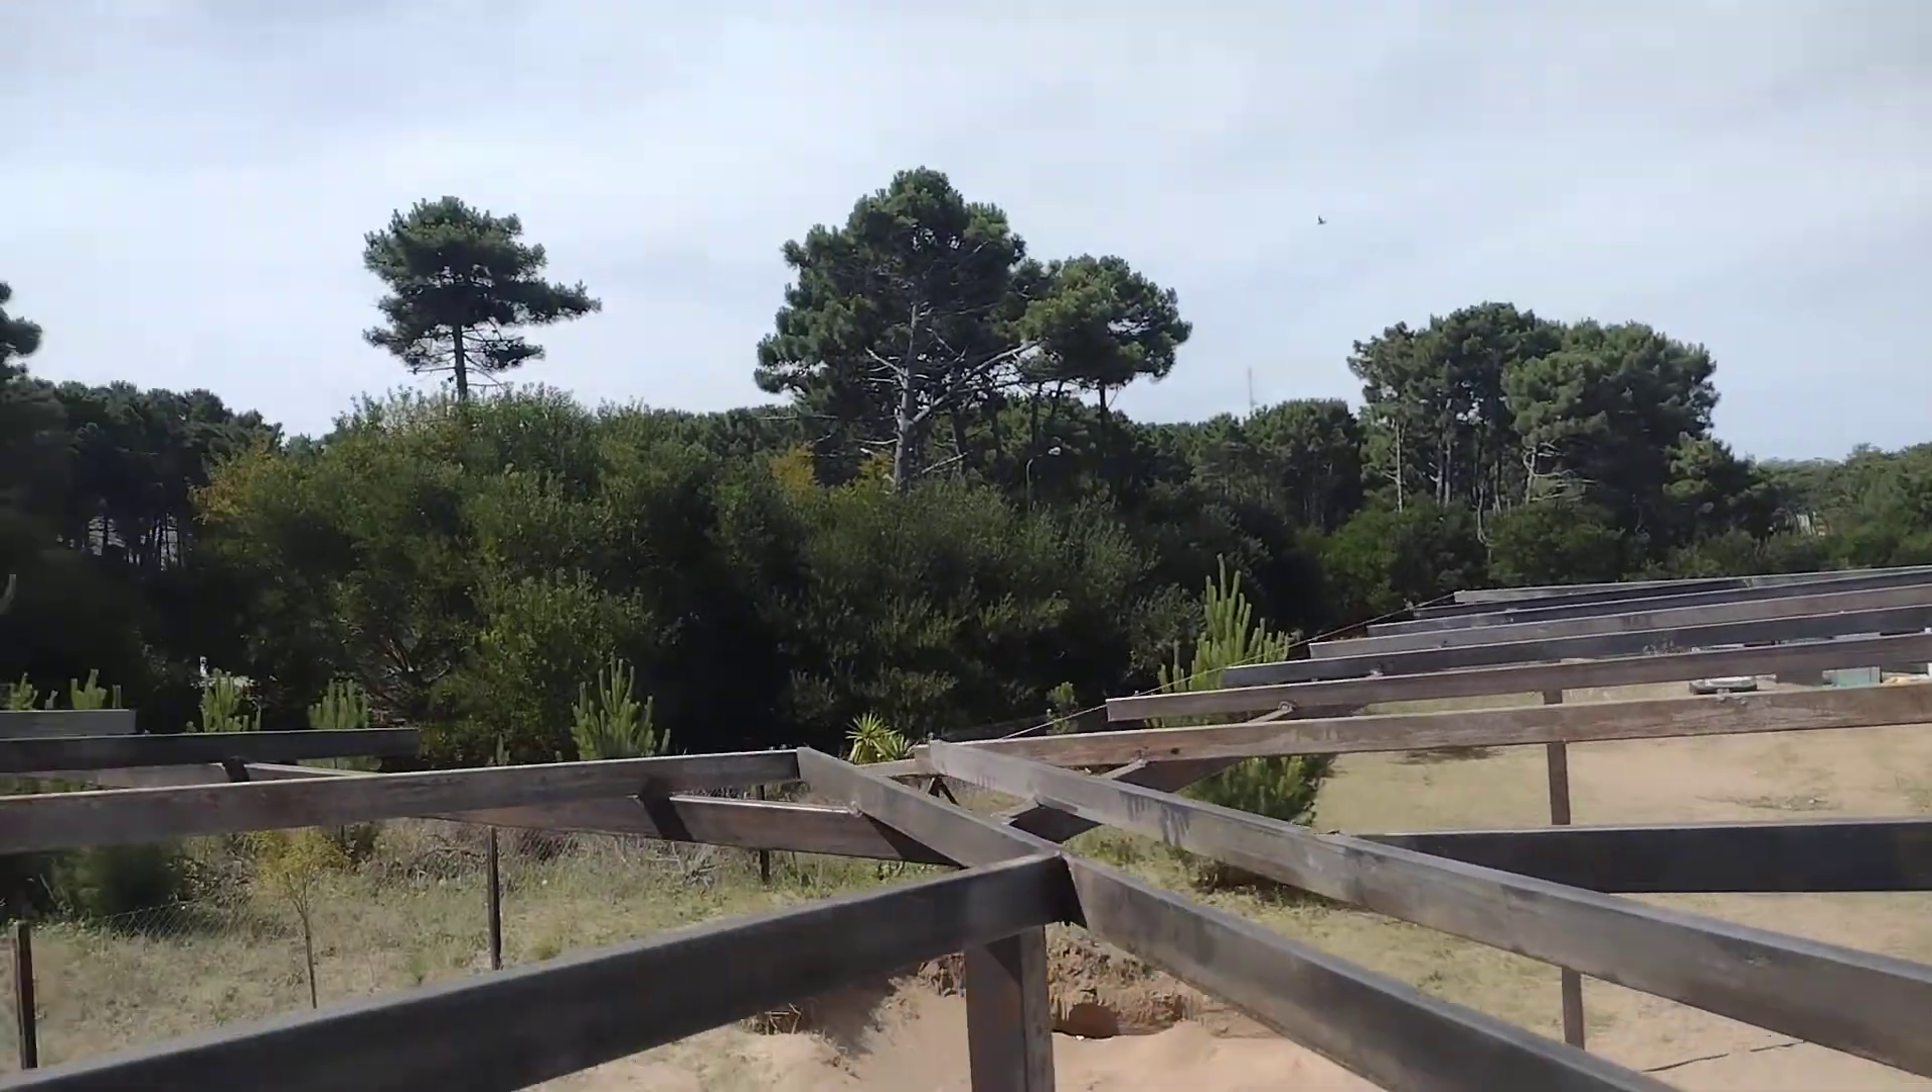Tenemos la perfilería del techo. Ya colocada.